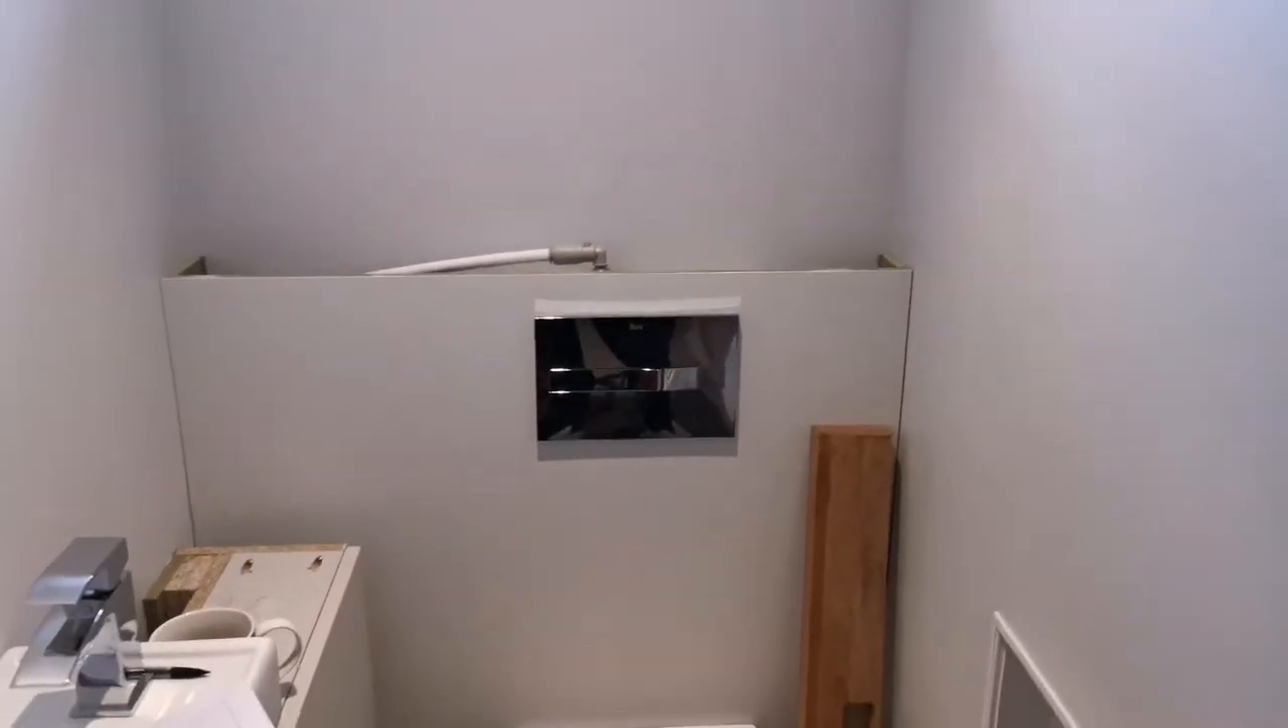What's happened is the pipe is sticking out from the top.